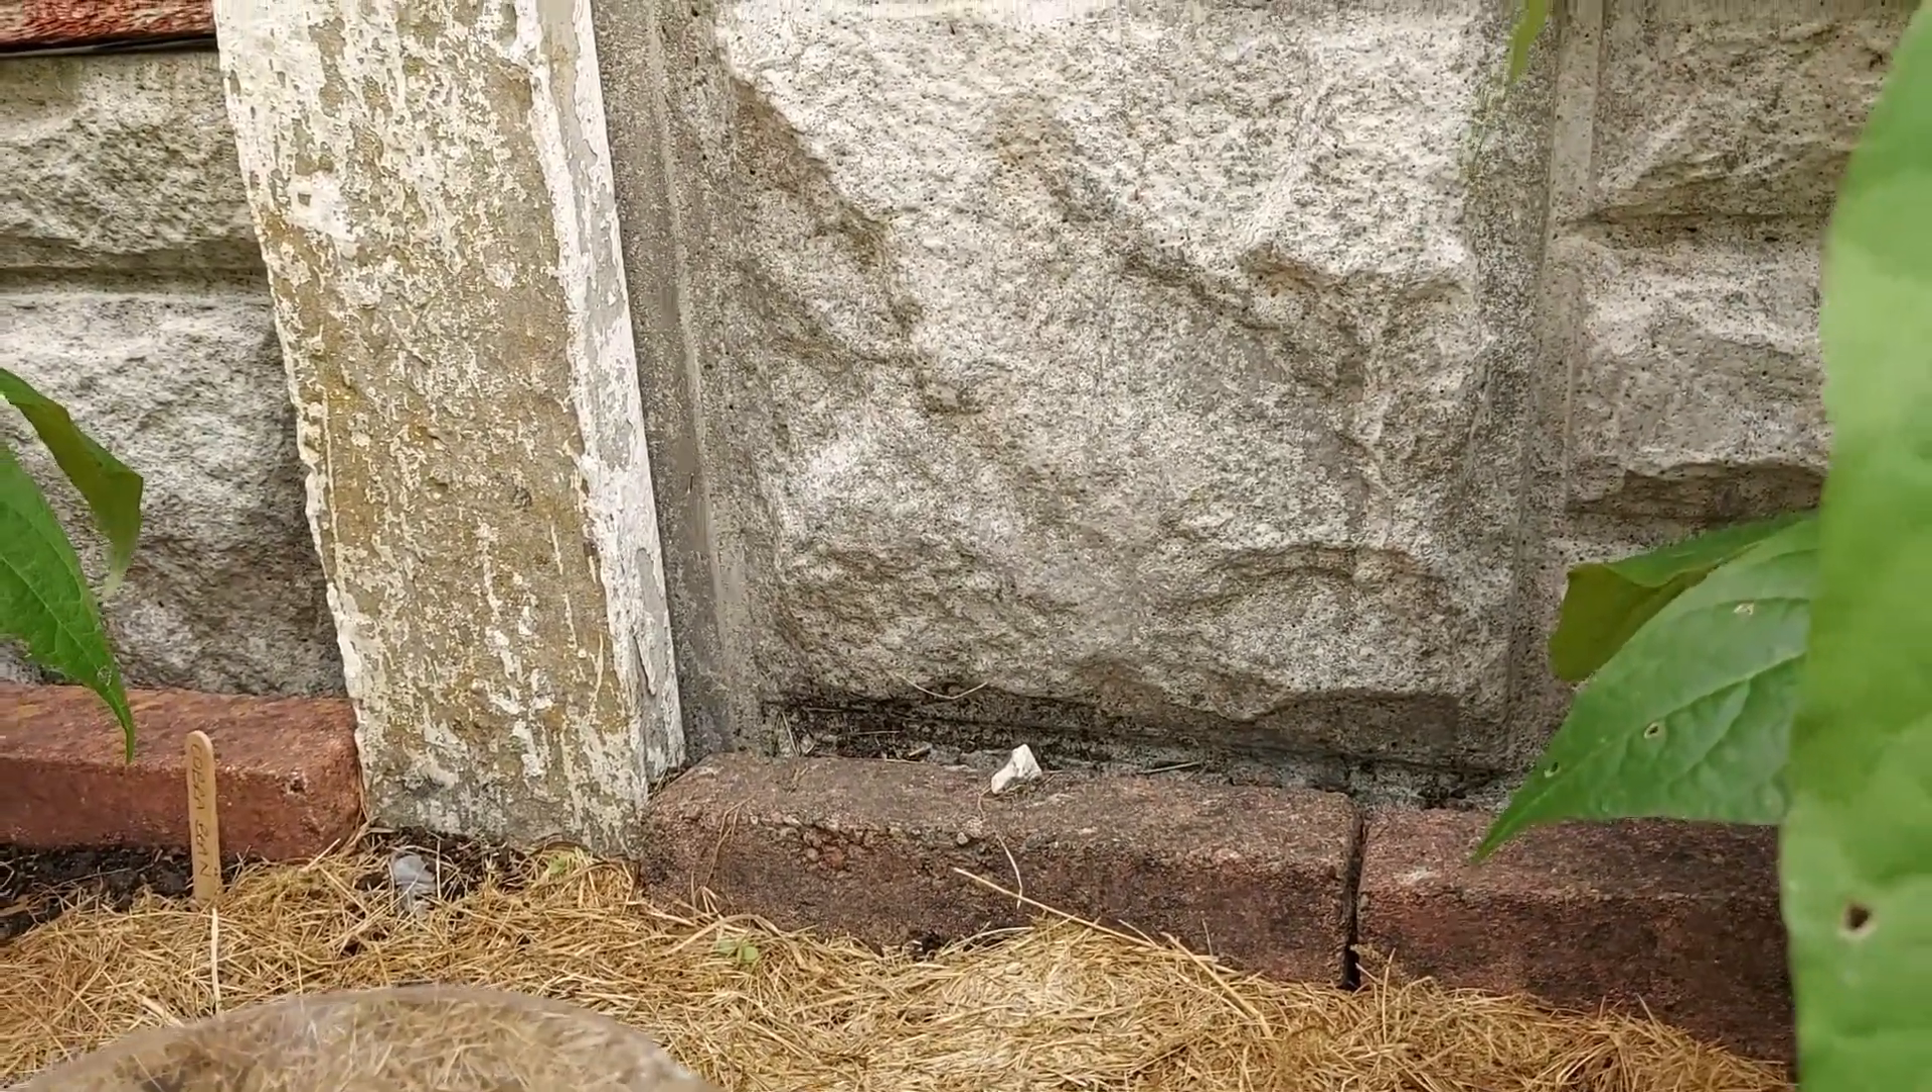See, there's bricks at the back of this bed. And there's a gap between the brick and the wall.